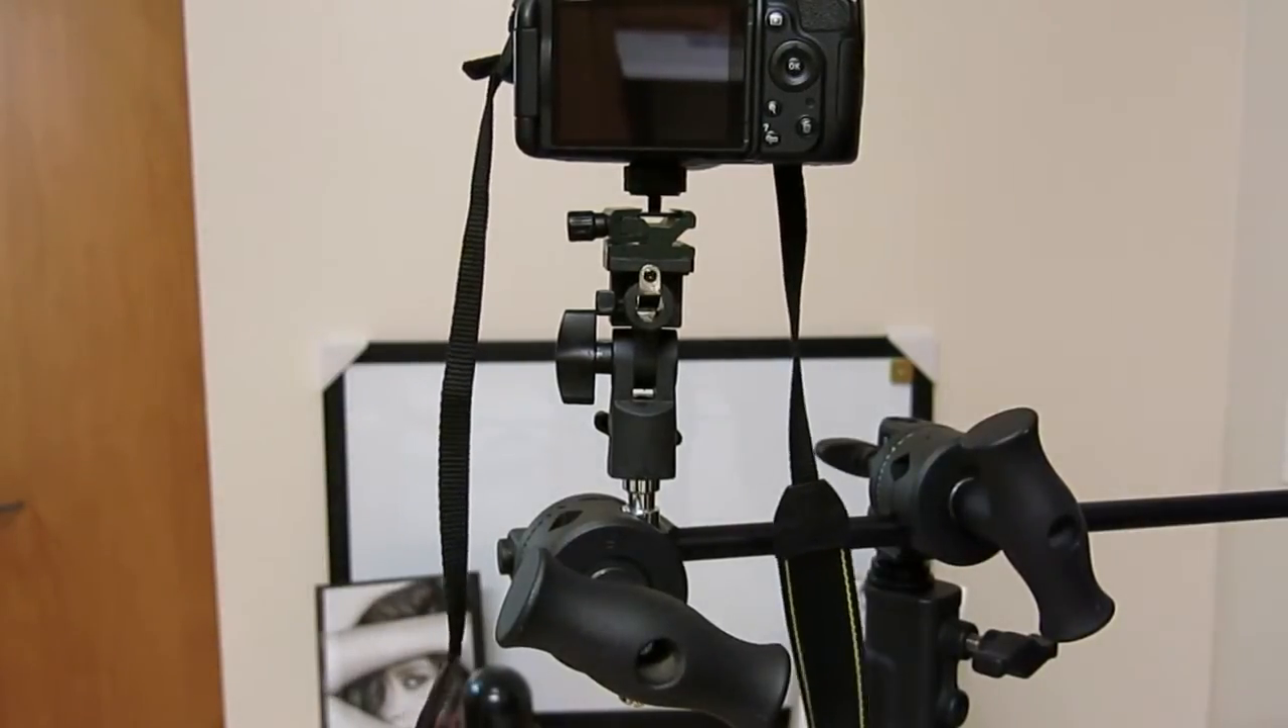So now my dslr is locked into my umbrella adapter.